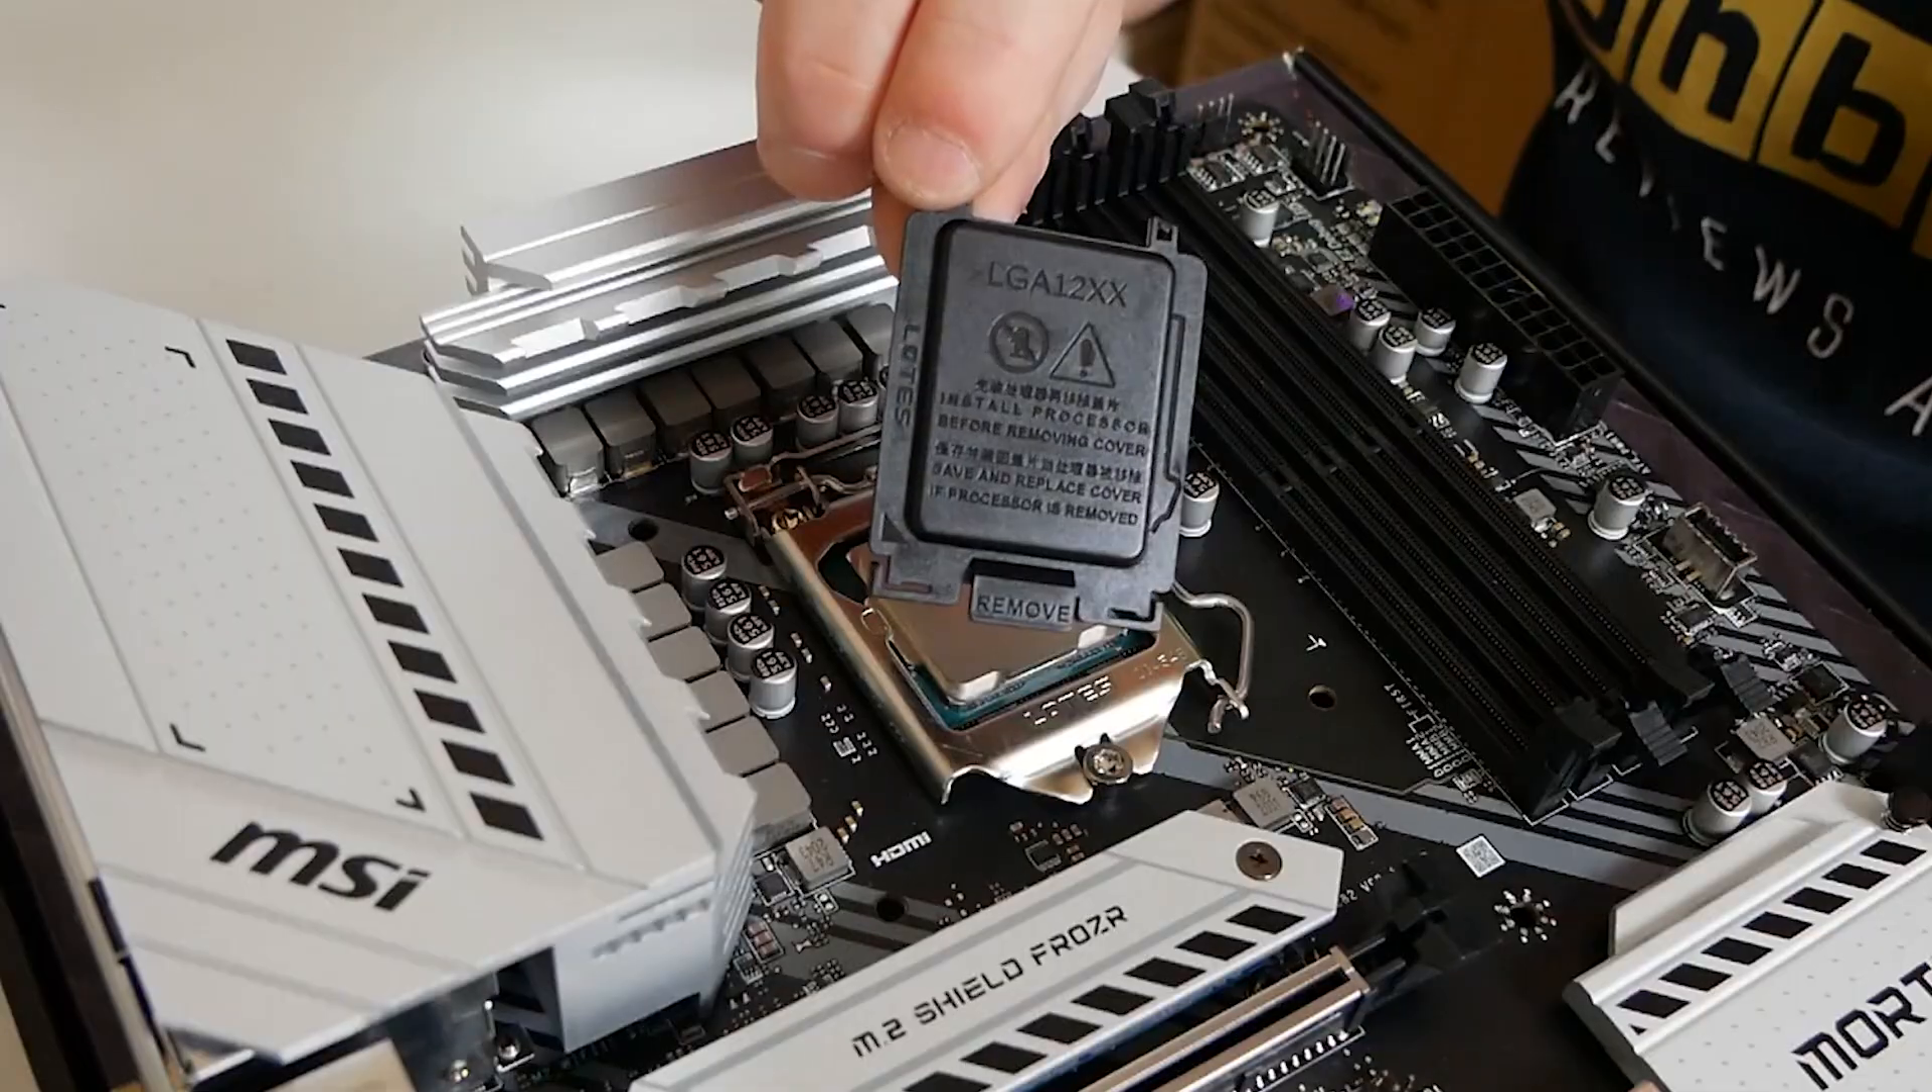So now the CPU socket cover has been removed and you can put that into your motherboard box just in case you need to return your motherboard.